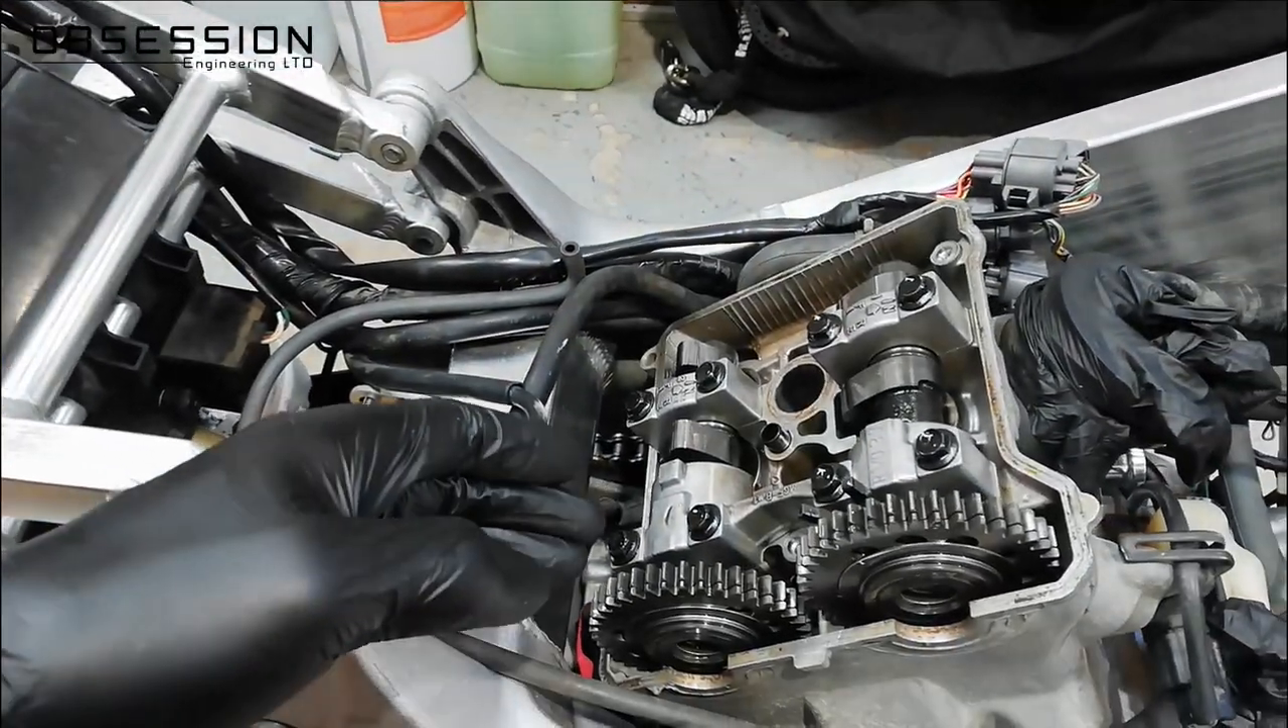I've removed the rocker cover, which is just three bolts that hold that down.